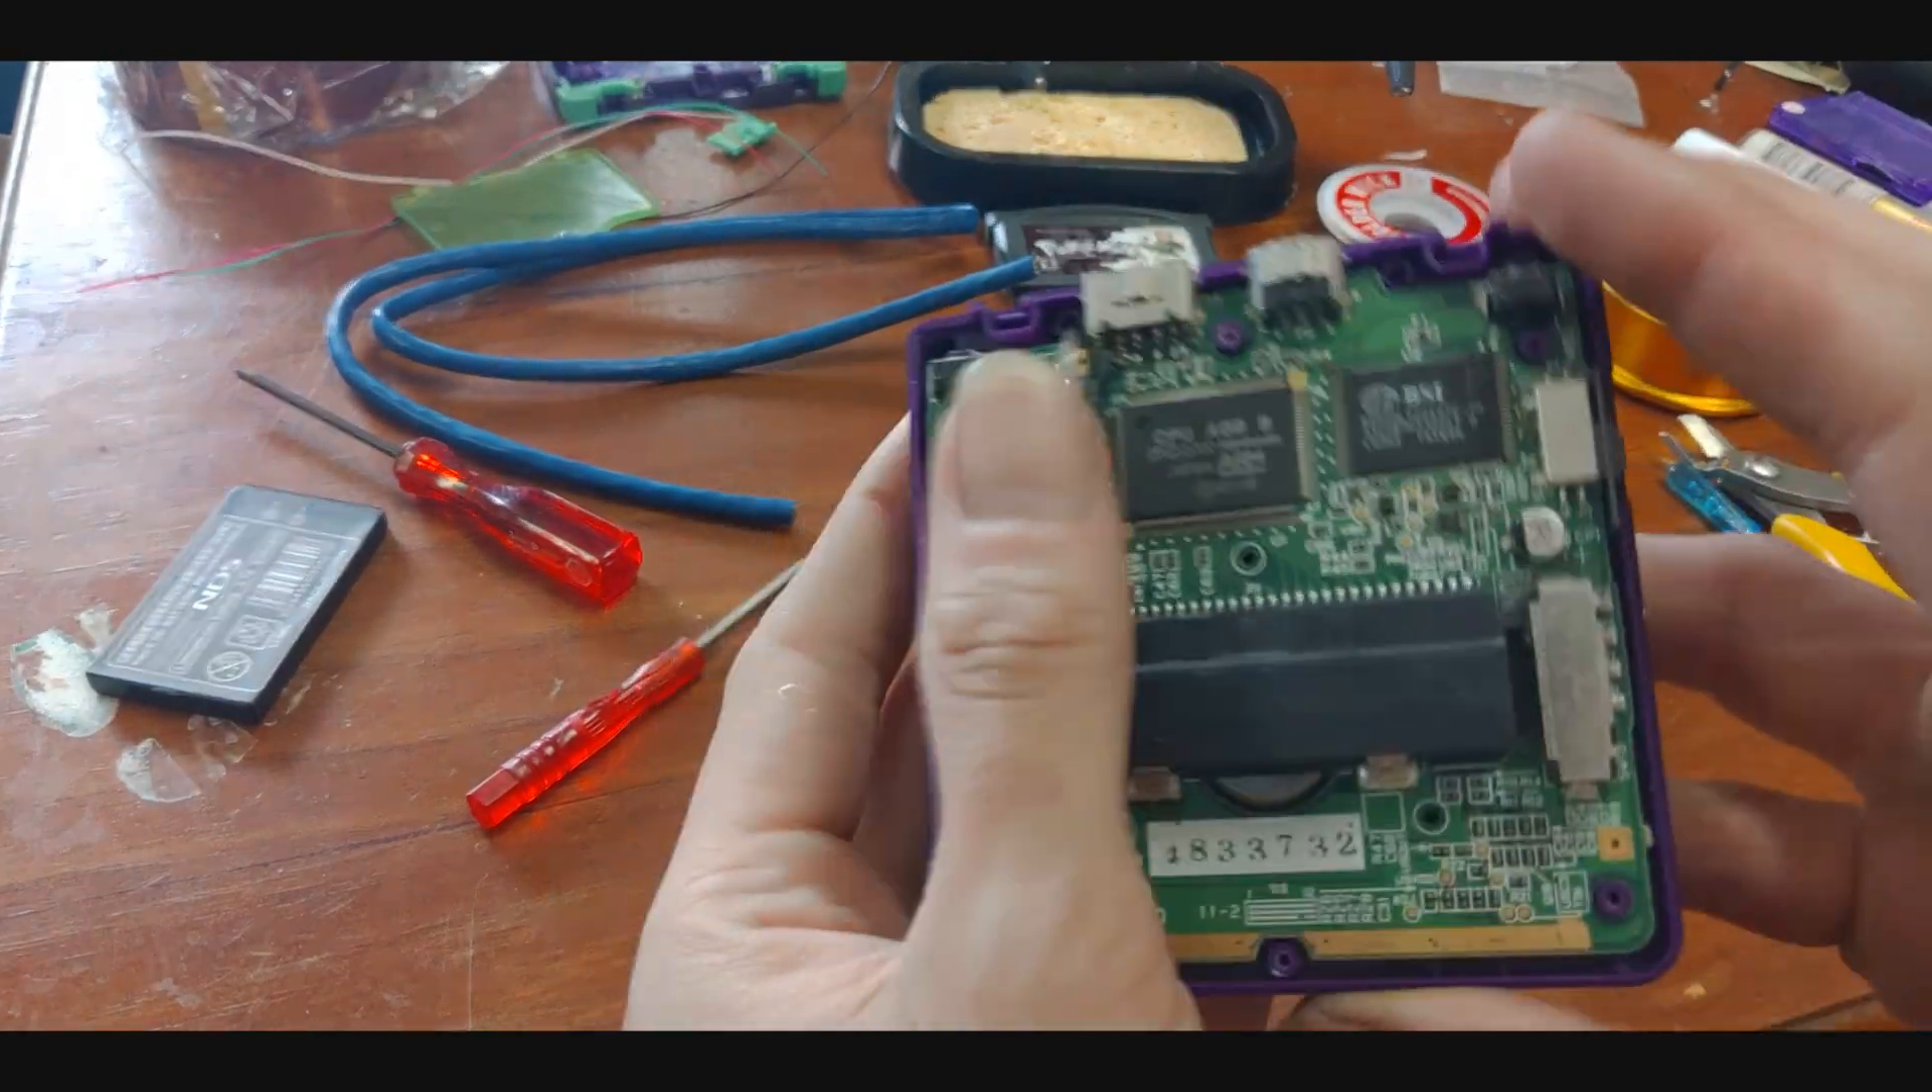Okay so we got the back shell off.